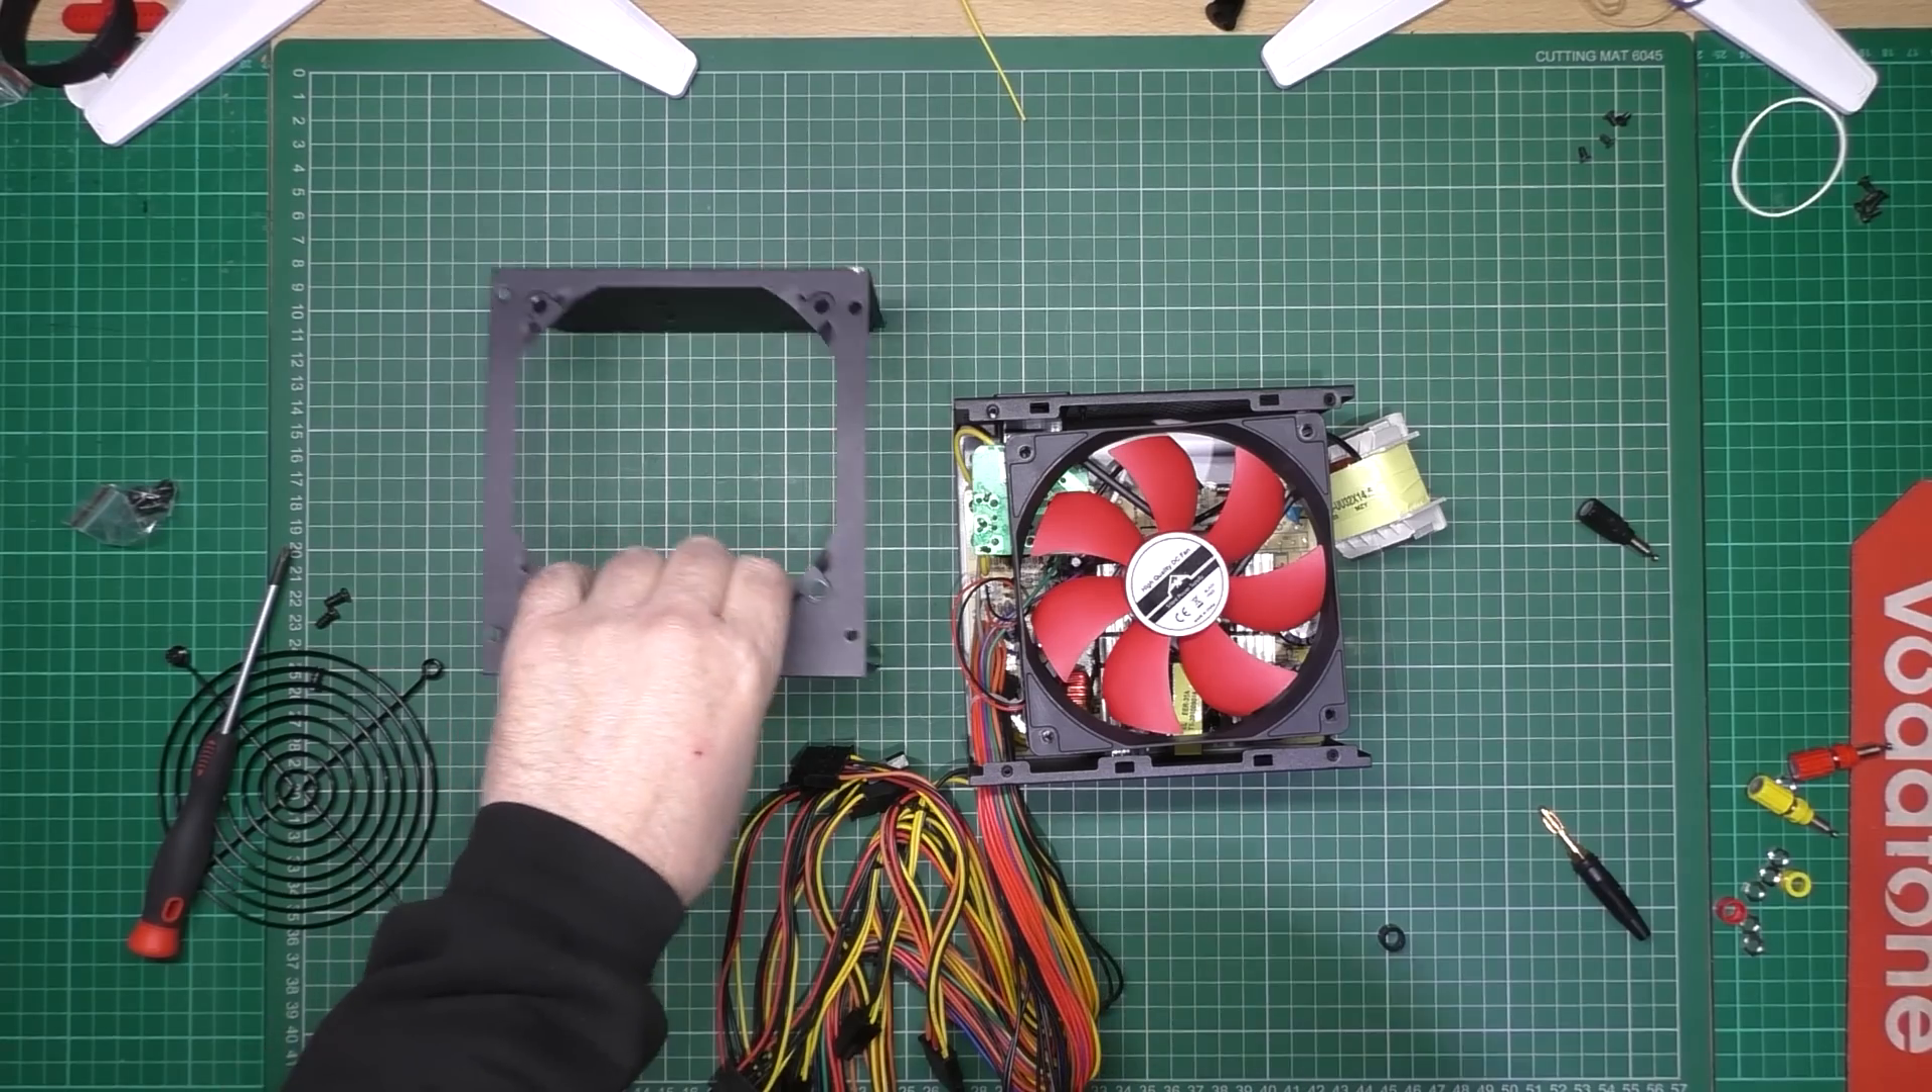I've taken the top case off.